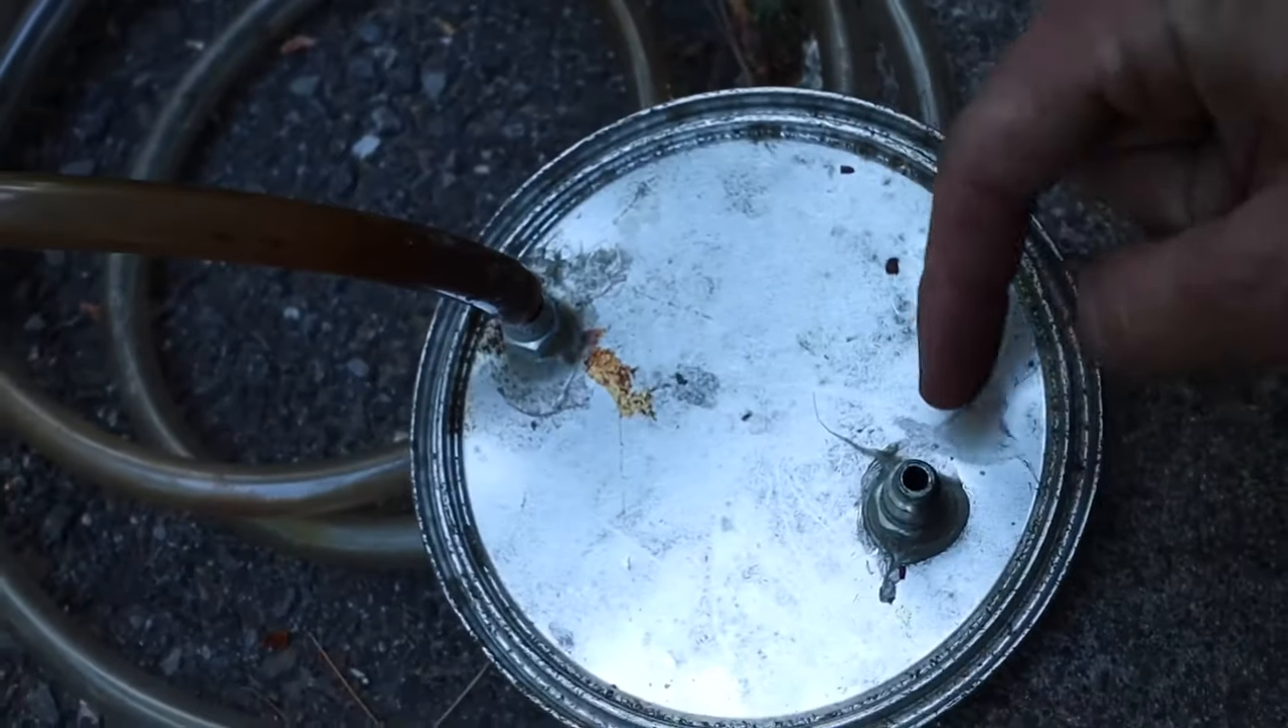I have two air fittings on the top of the lid.